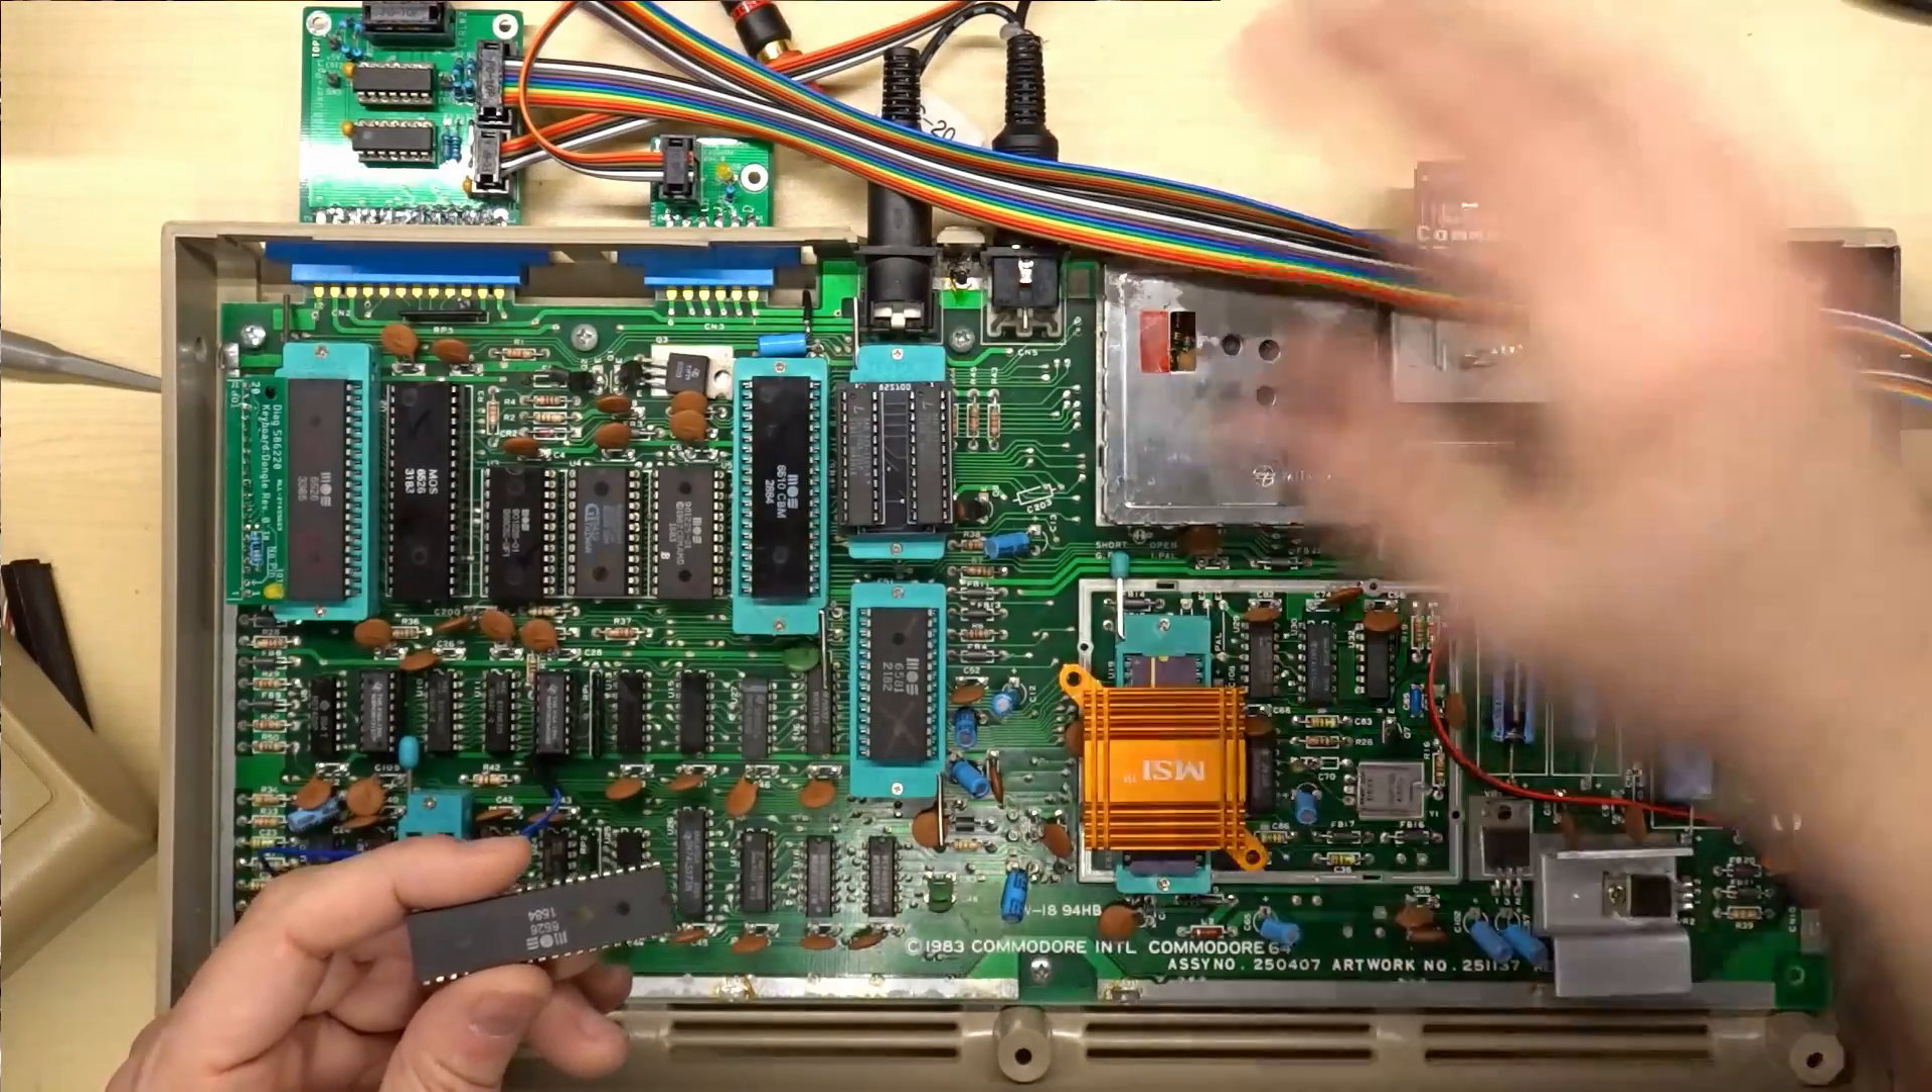Okay i've removed the chip and it's right here.